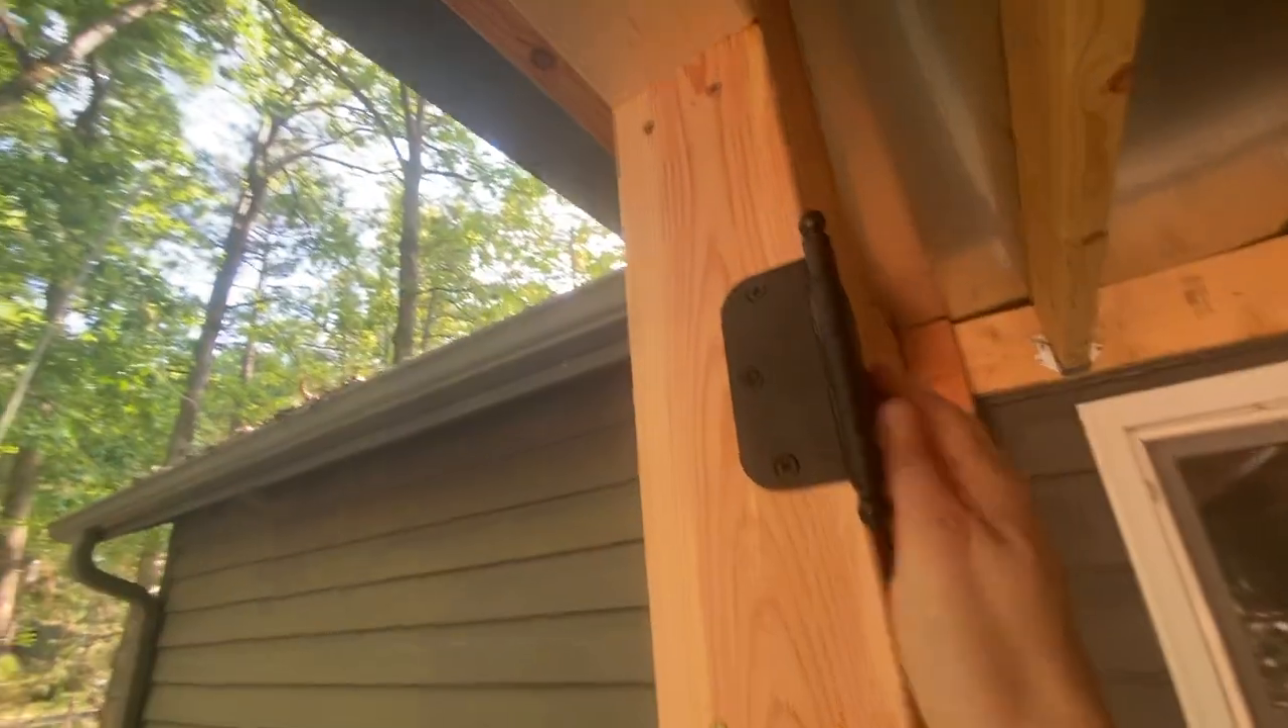We've got the hinges installed in the opening right now and this is intended to open up all the way to the inside because of the puppies.